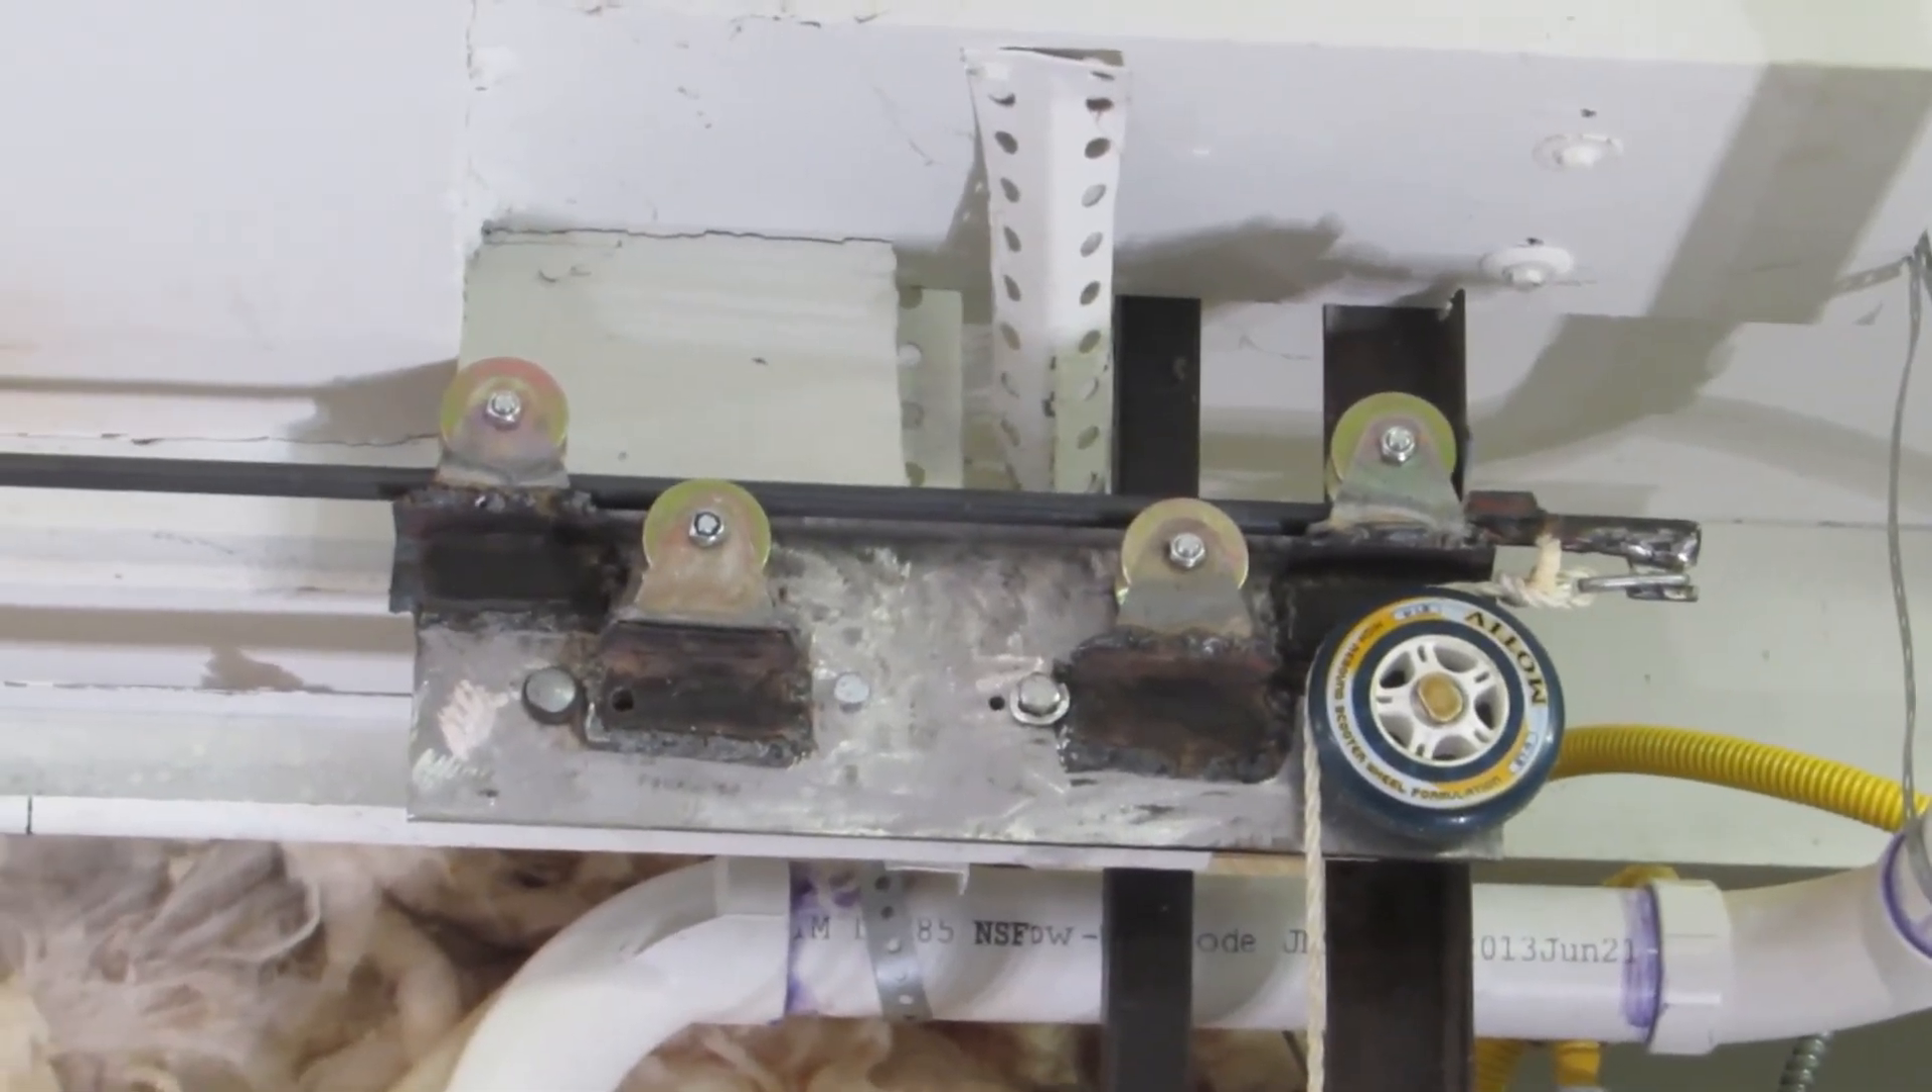Then I welded the angle iron to the metal plate that I had.